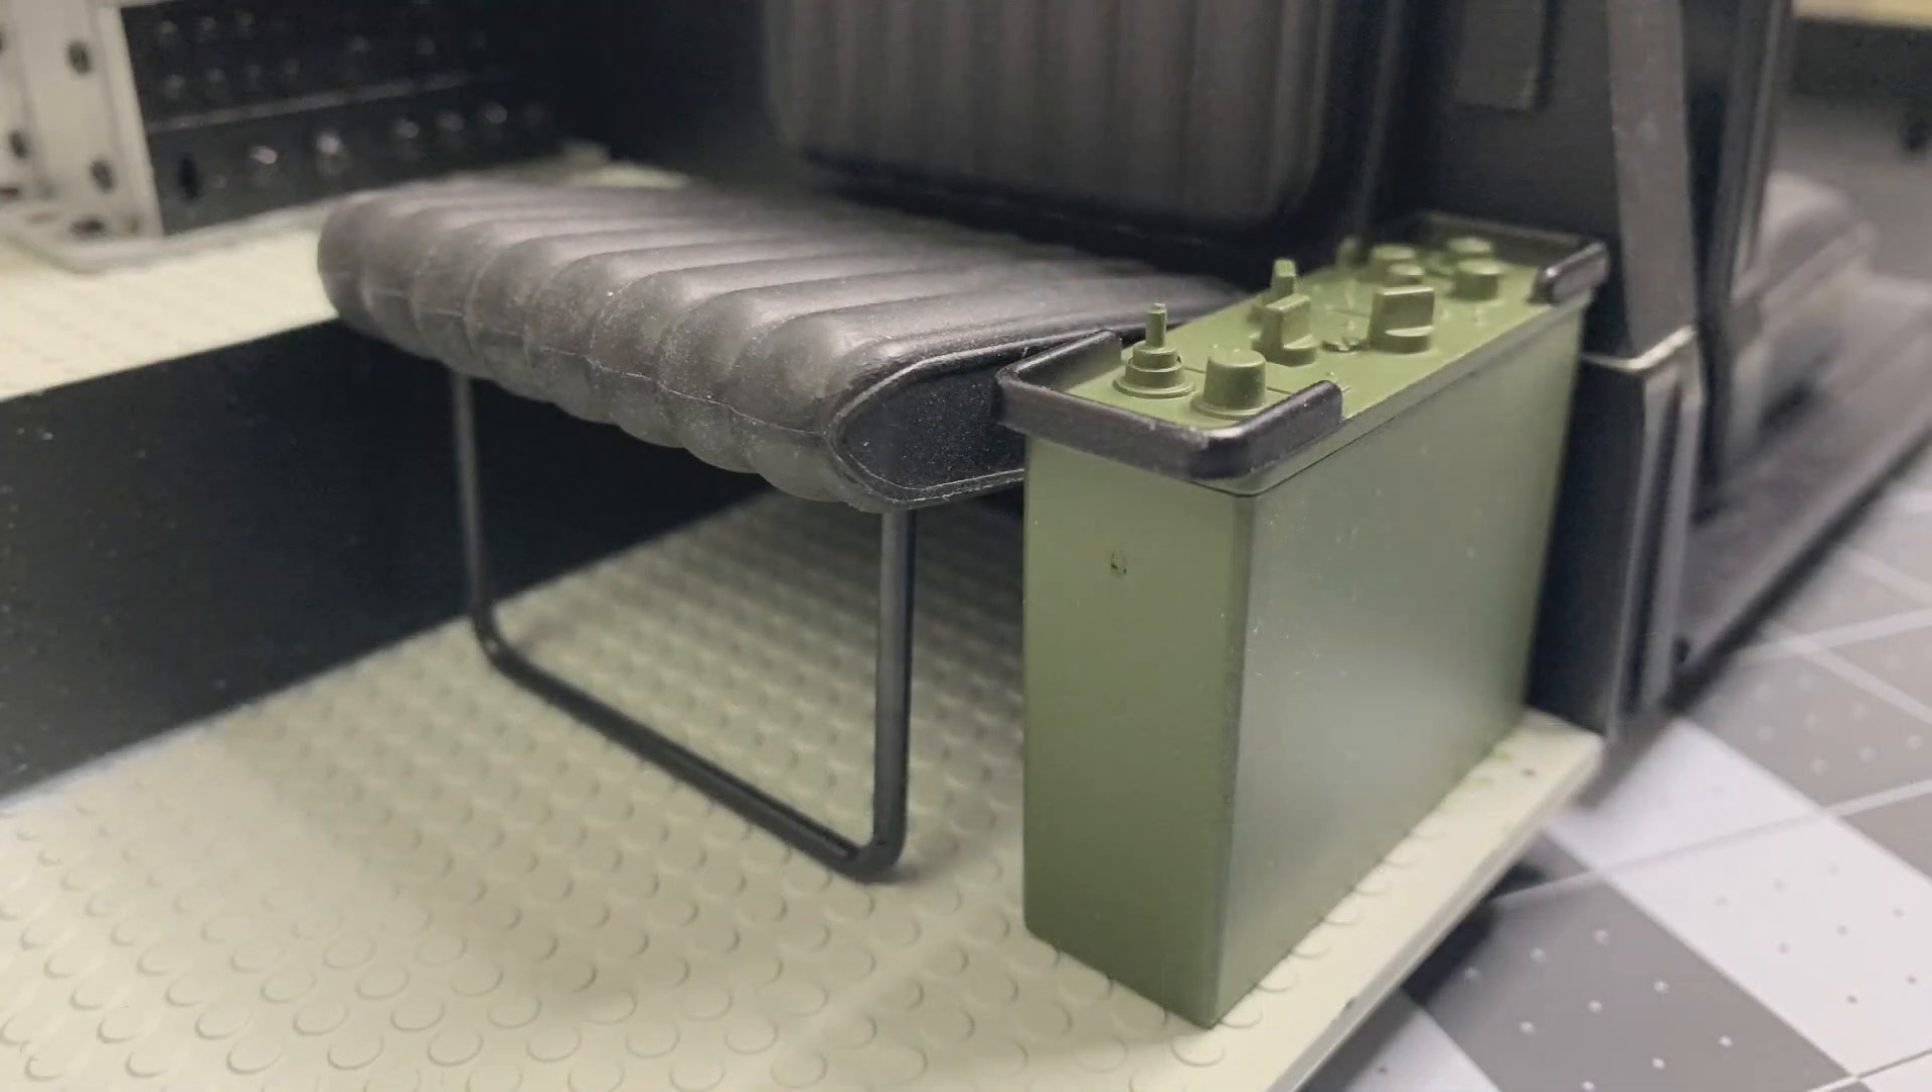So, as you can see now, the radio is in place.